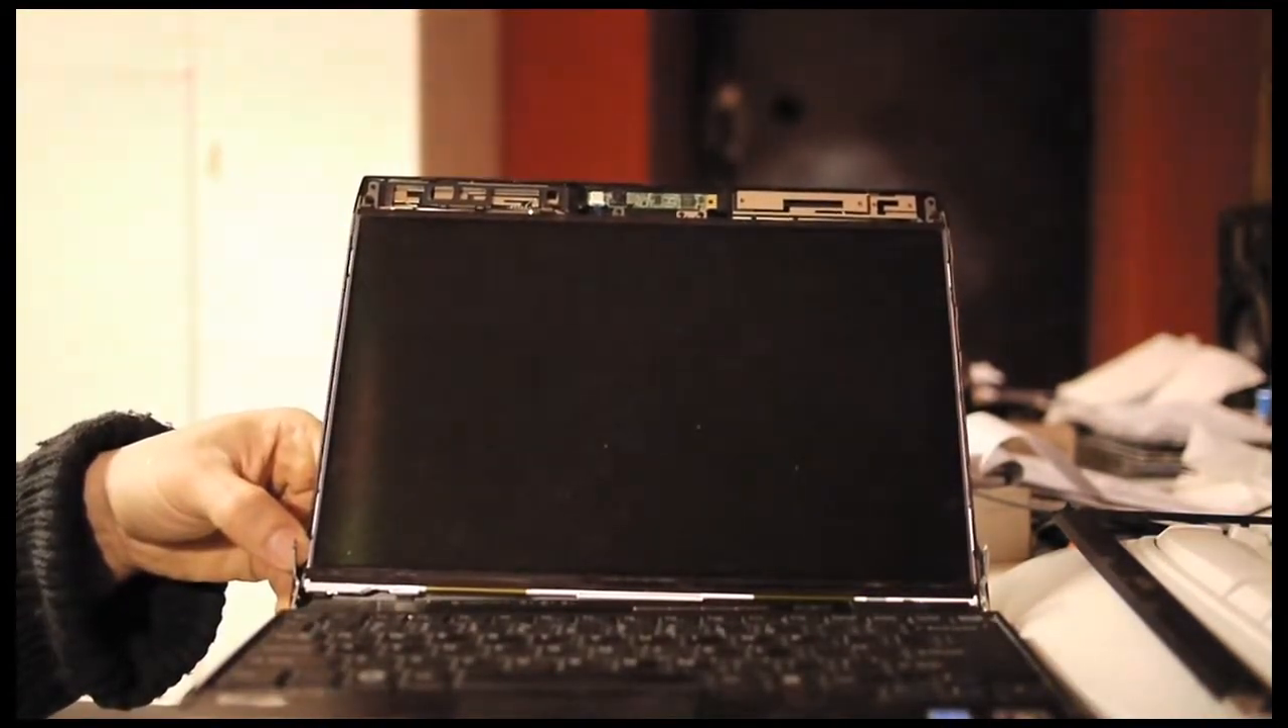And the frame should come off at this point. And now the LED panel is exposed.